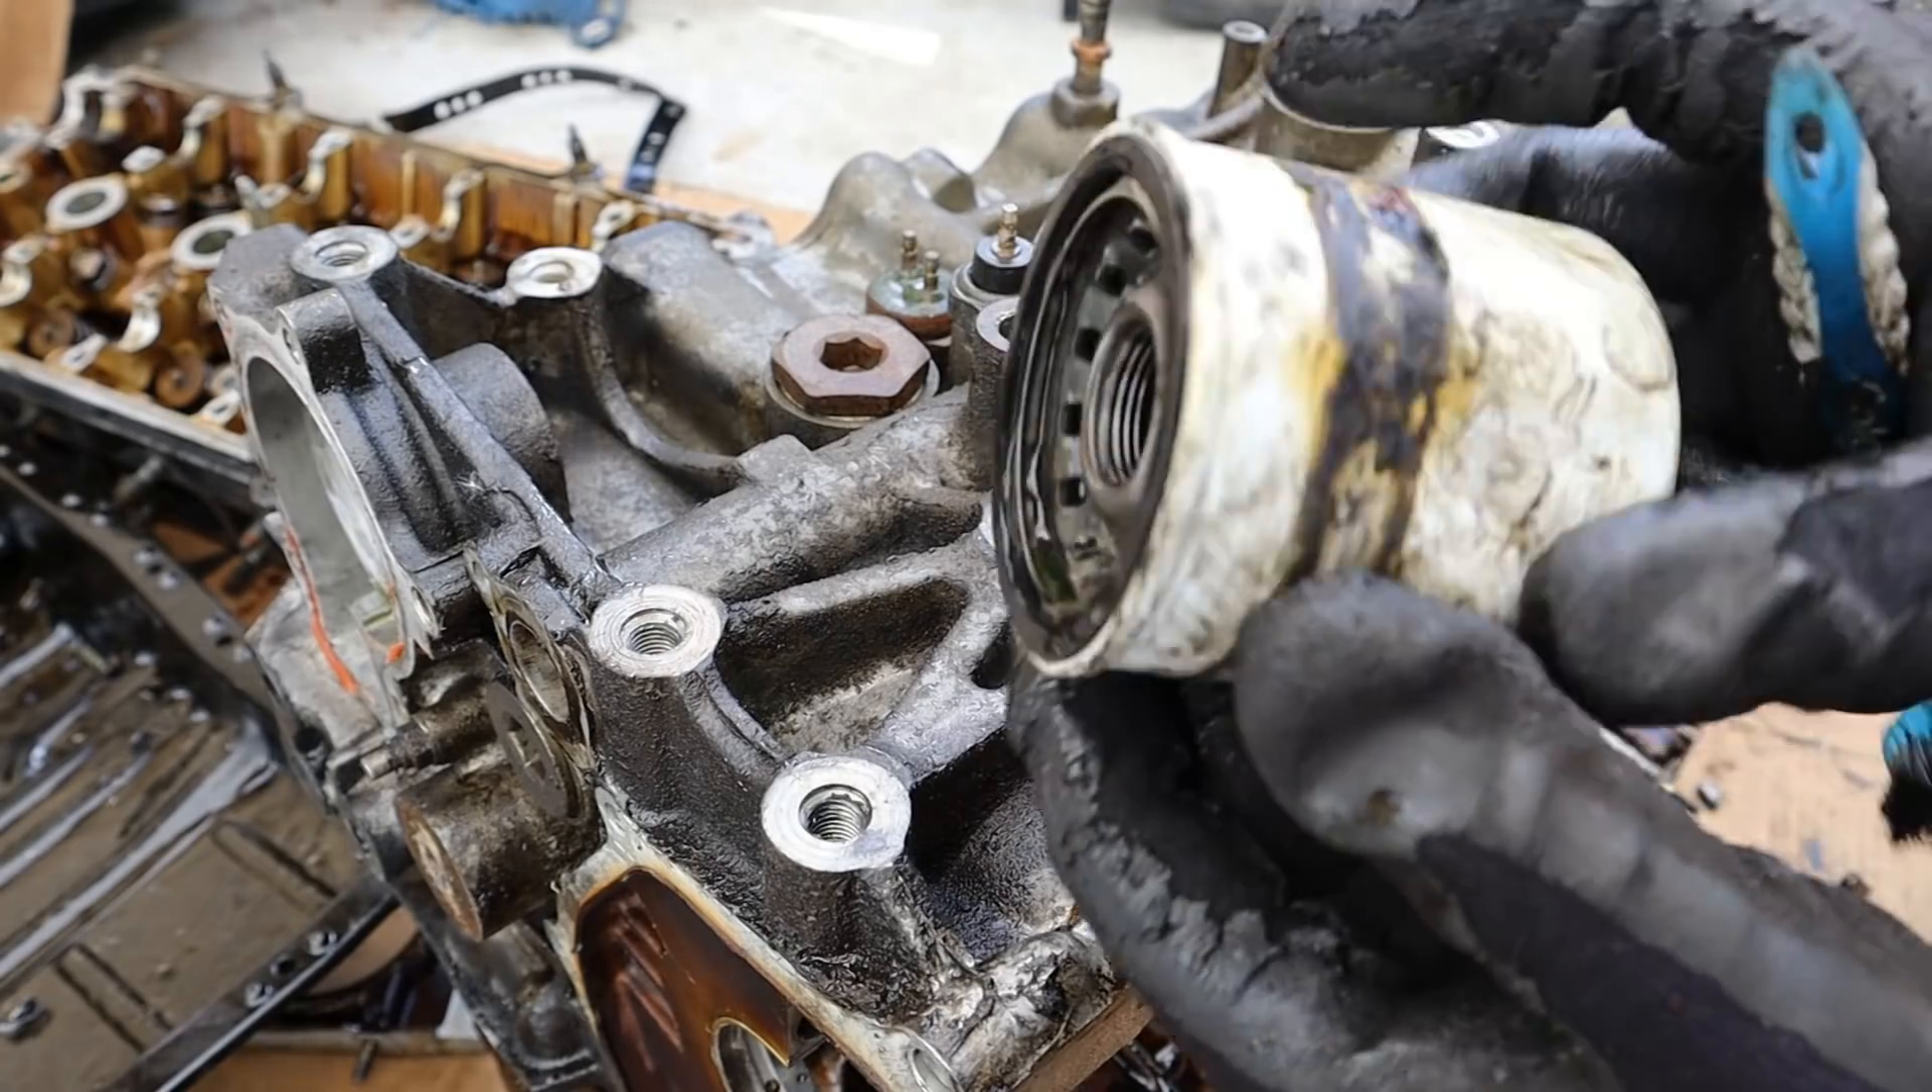Now I took off this oil filter.